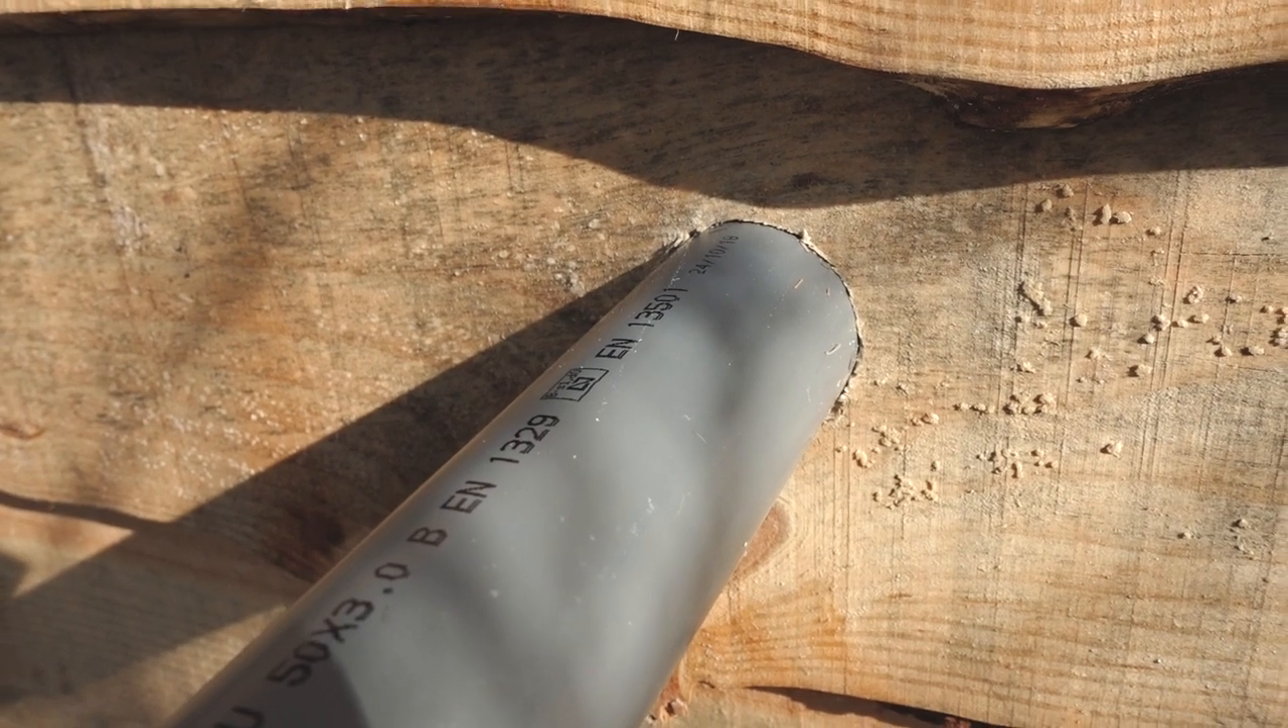Here we are at the back of the cabin and as you can see it's nice and neat I've used a hole saw the correct size so there's no gaps nothing can crawl in there.